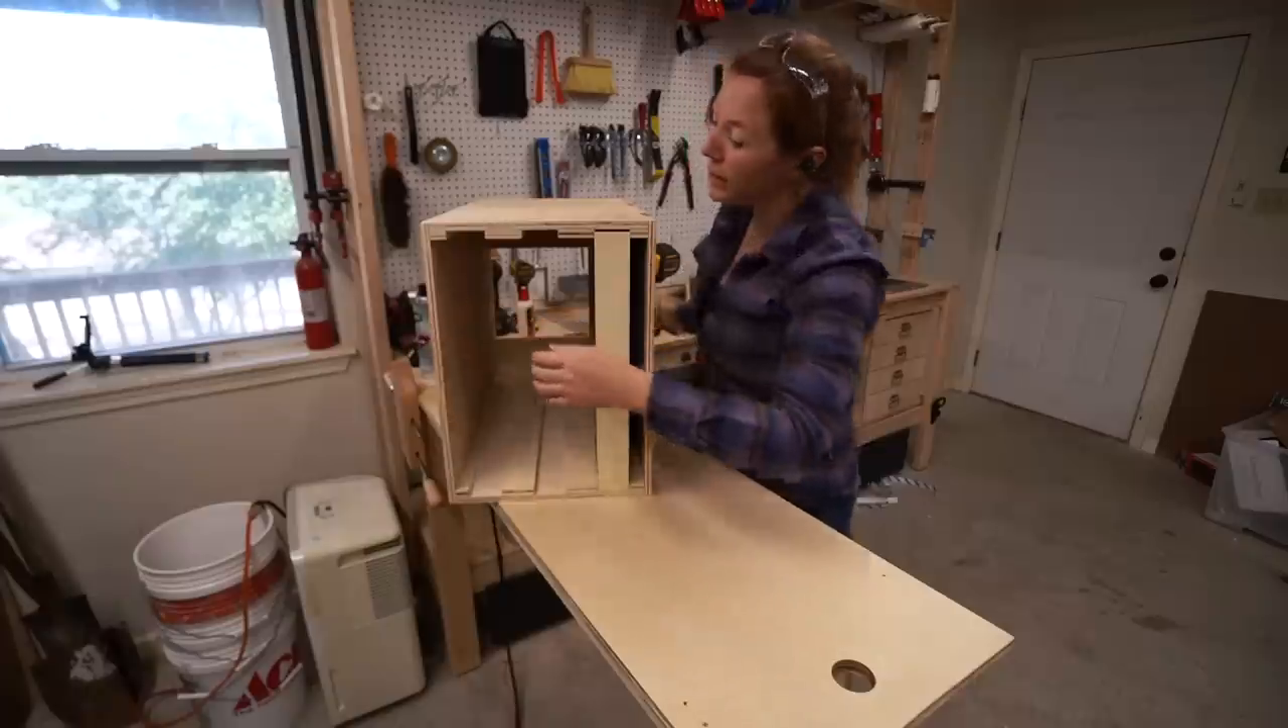Now we have a box with sliding components to attach the last side.